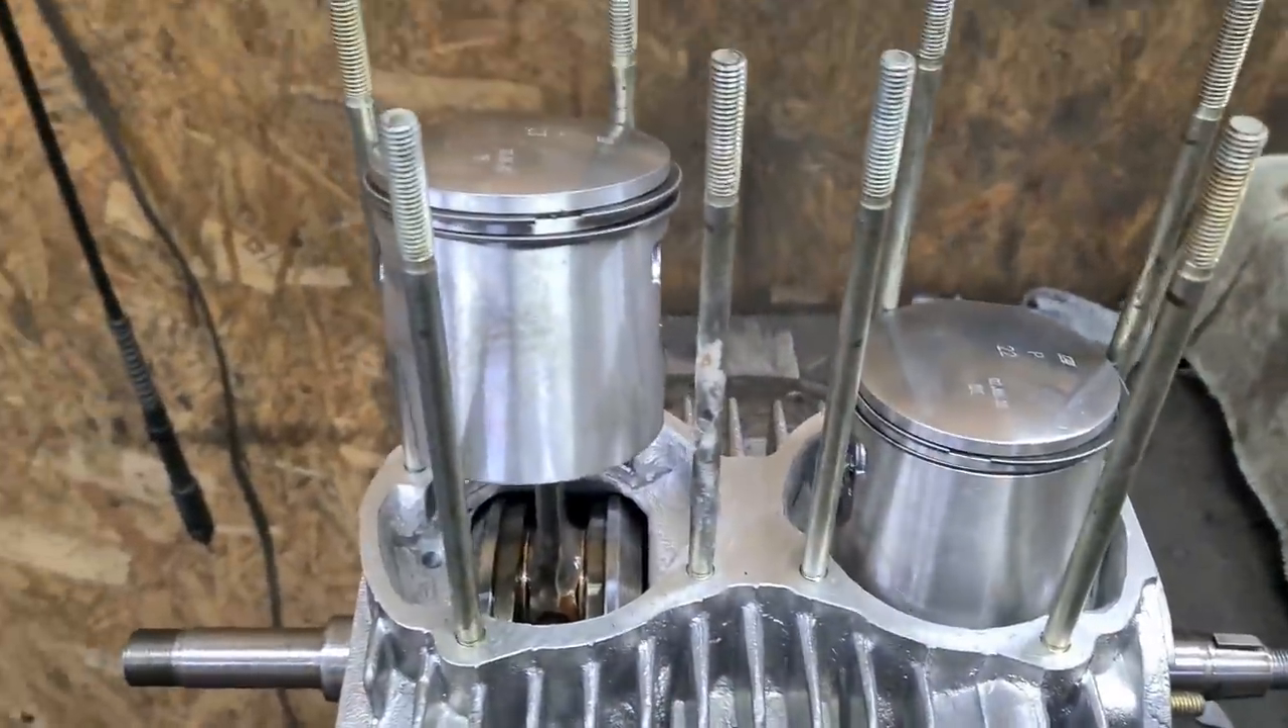Поршни одеты и кольца на месте.